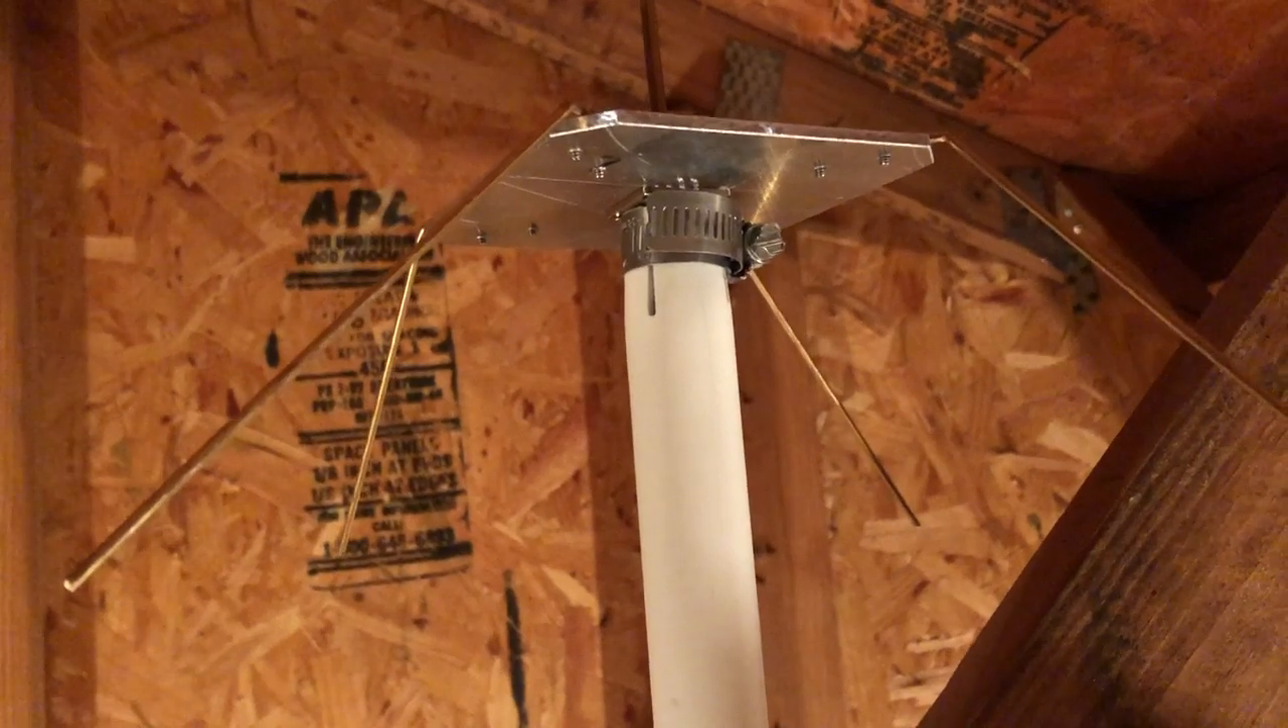Okay, so I've just got a hose clamp that's squeezing the PVC tube.